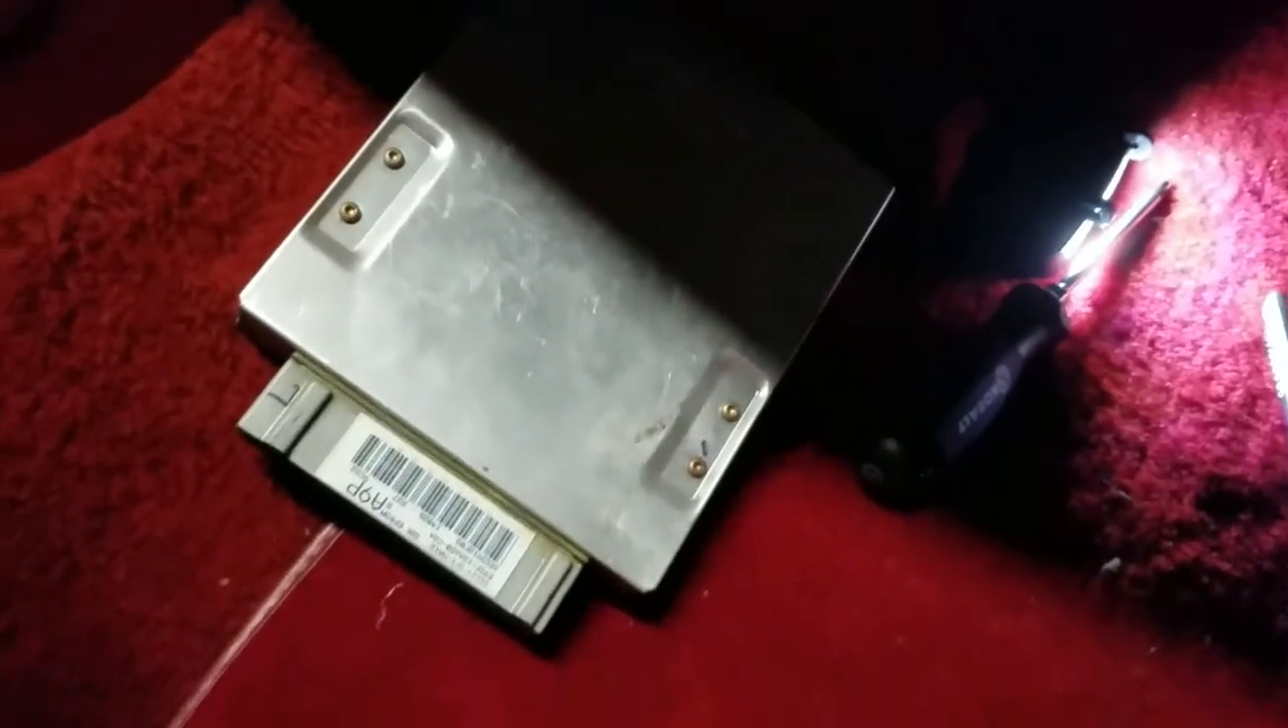All right we got the computer out this will not be reused.